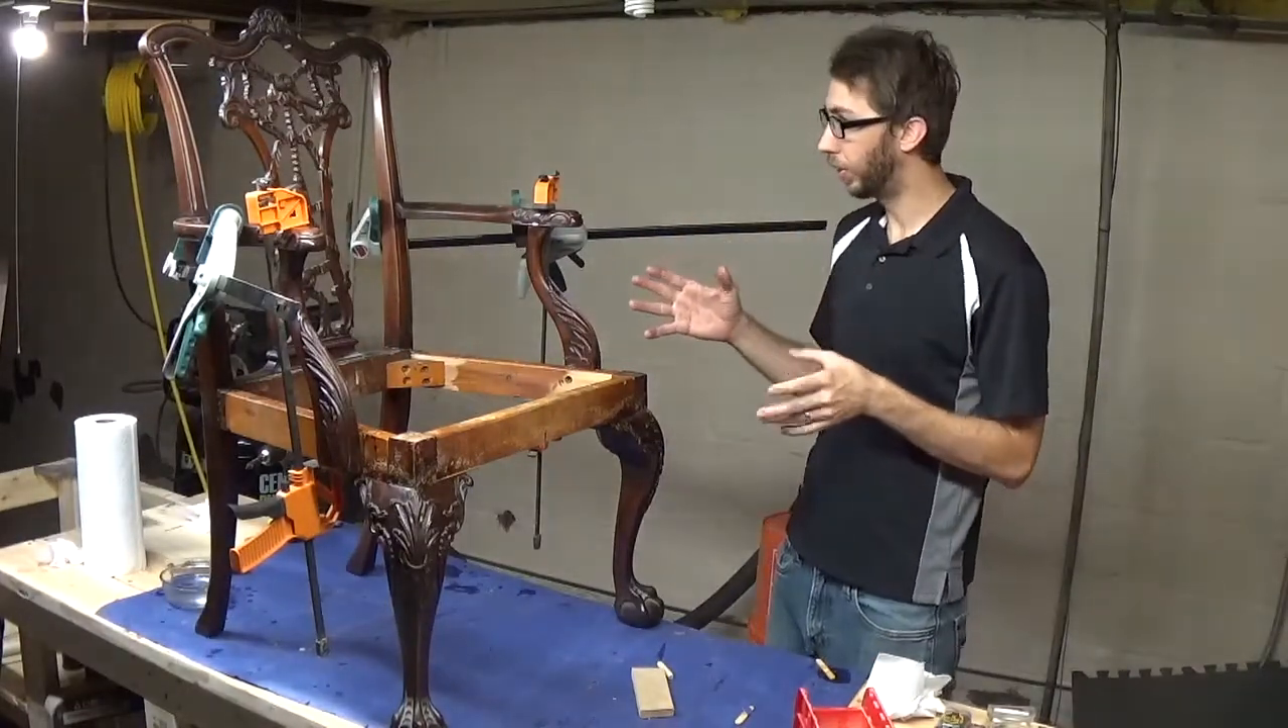So here we have the arms of the chair glued back on and clamped in place.